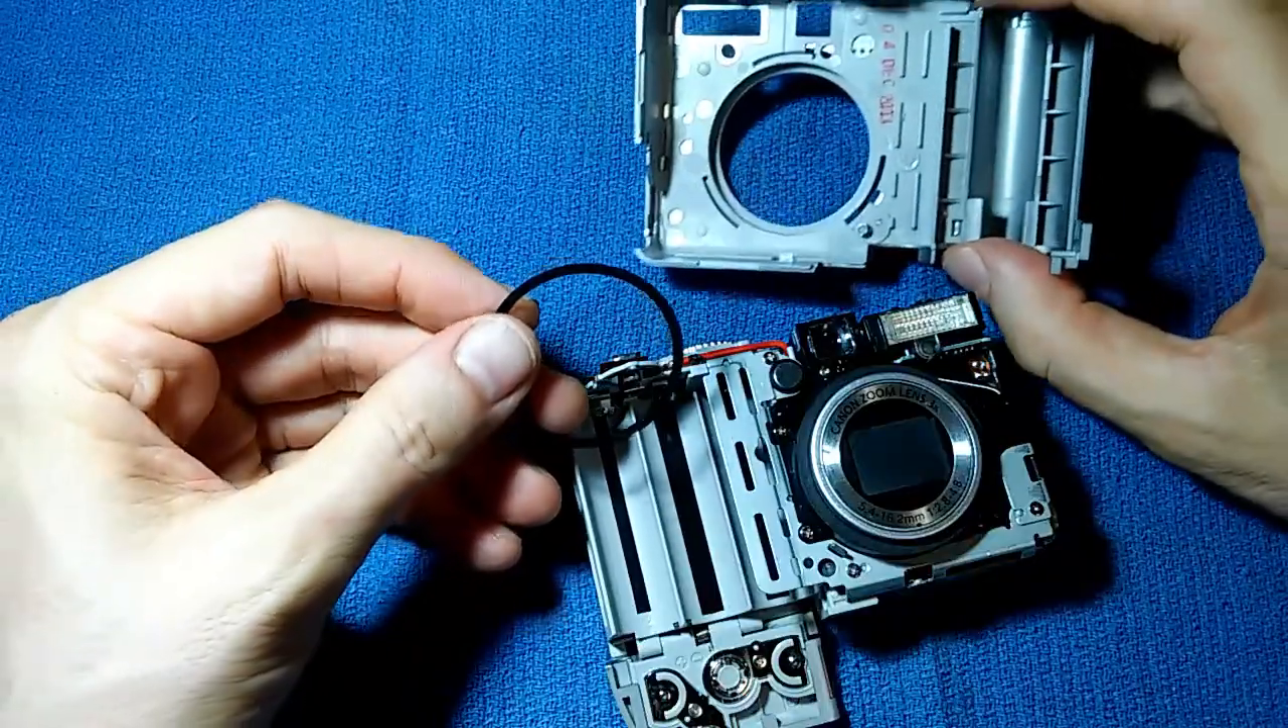The insides of the camera are now exposed.